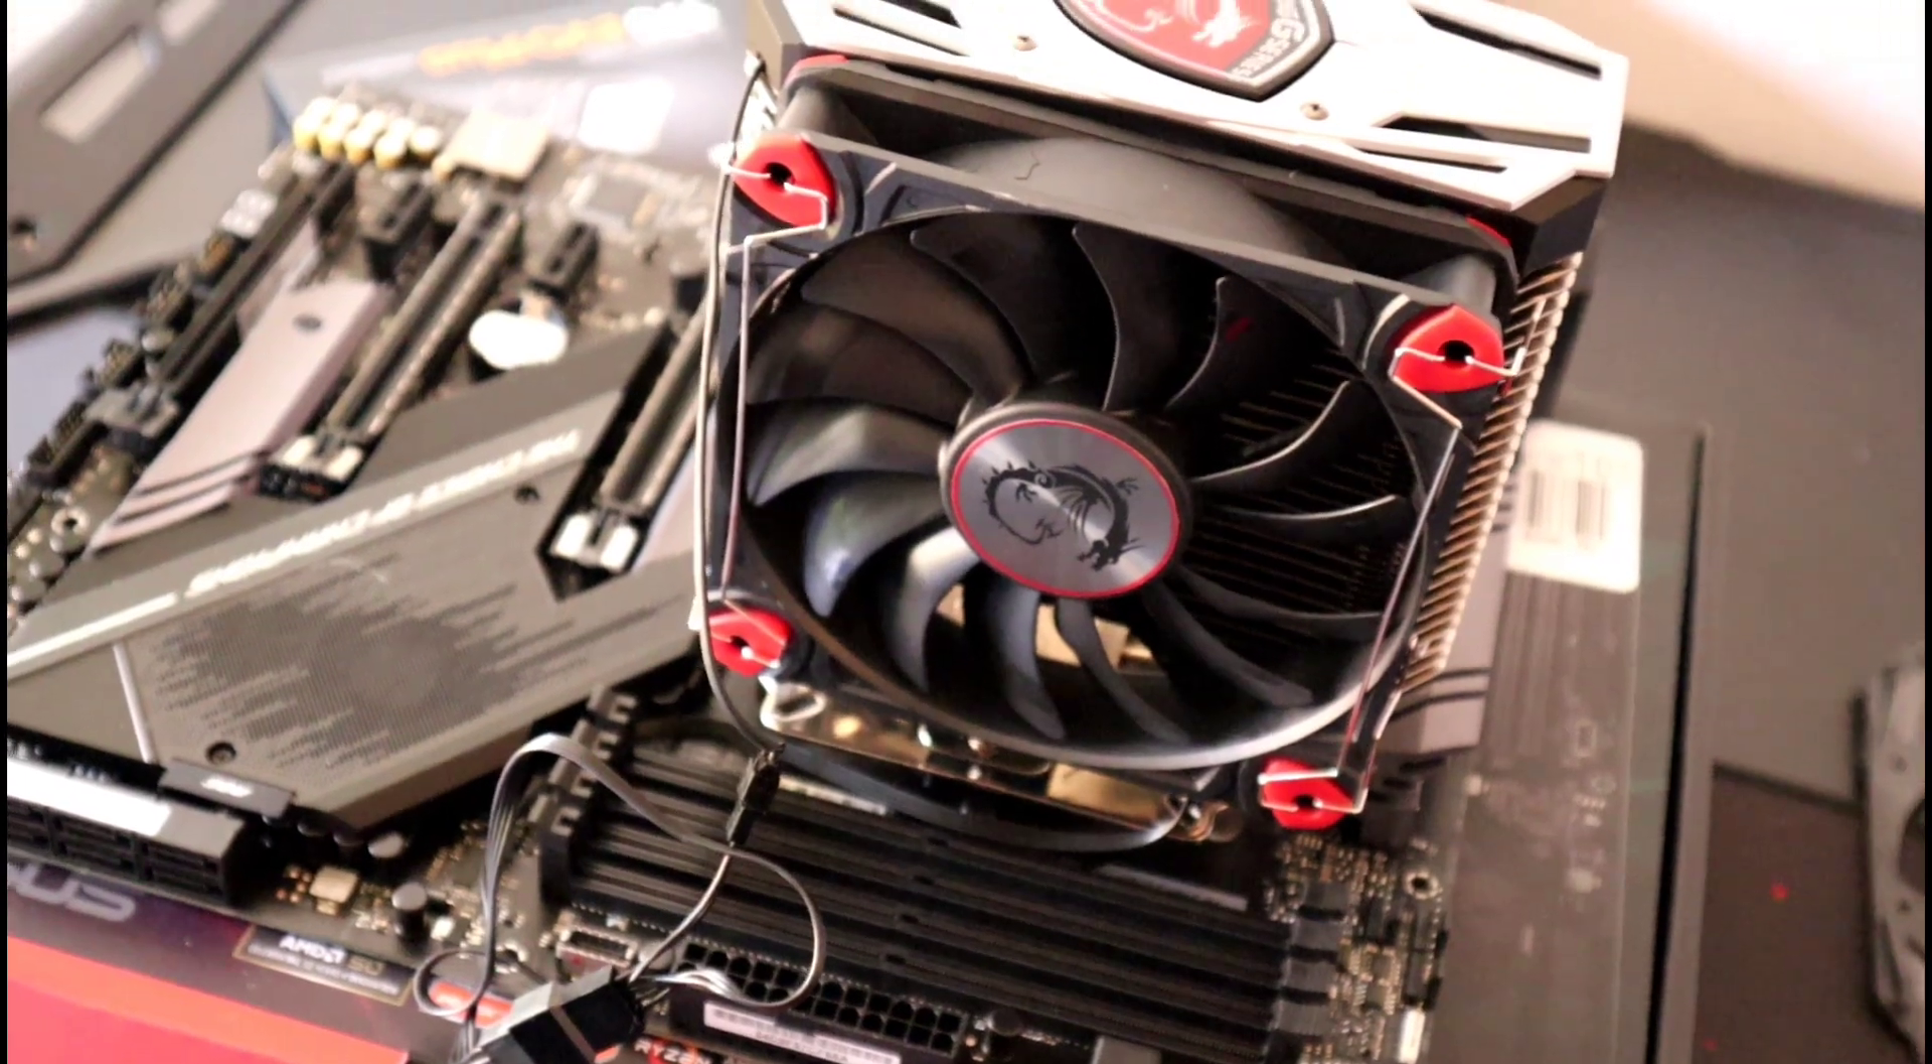Now that our cooler is installed, it's time to move on to the next step, NVMe for our operating system.